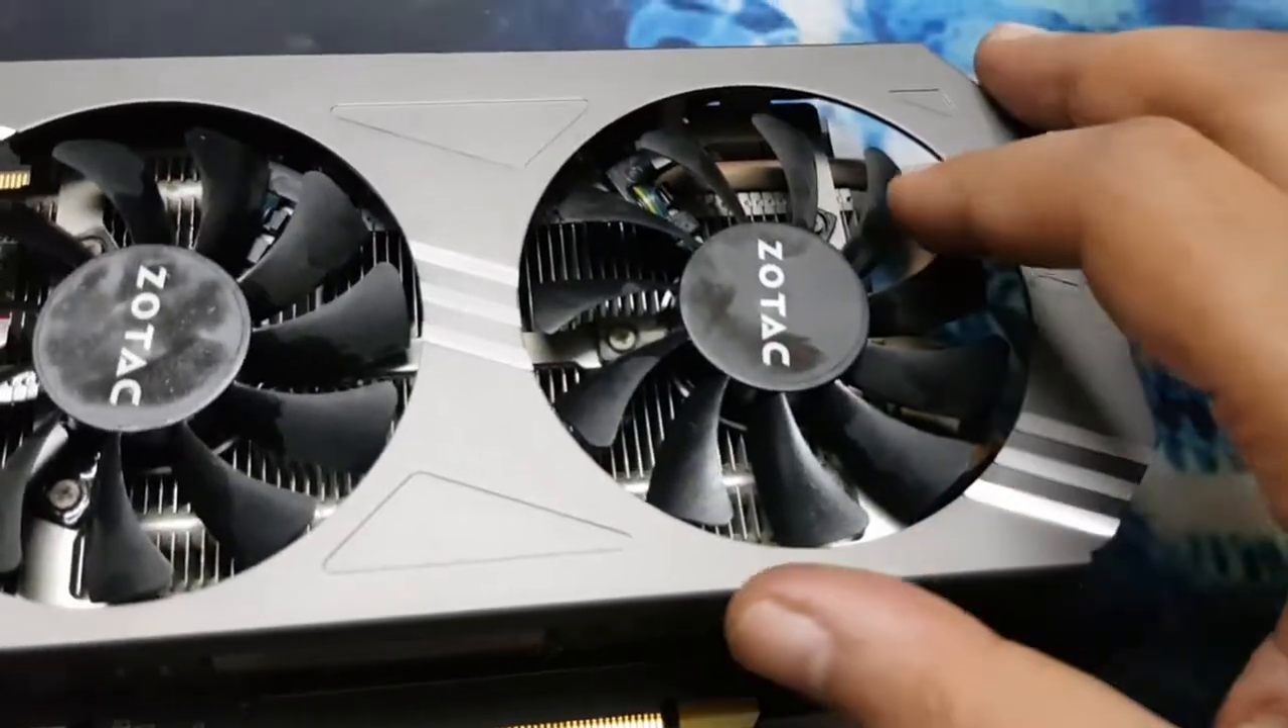Okay, so I have attached both the fans and you can see the functioning of one fan in the left one.